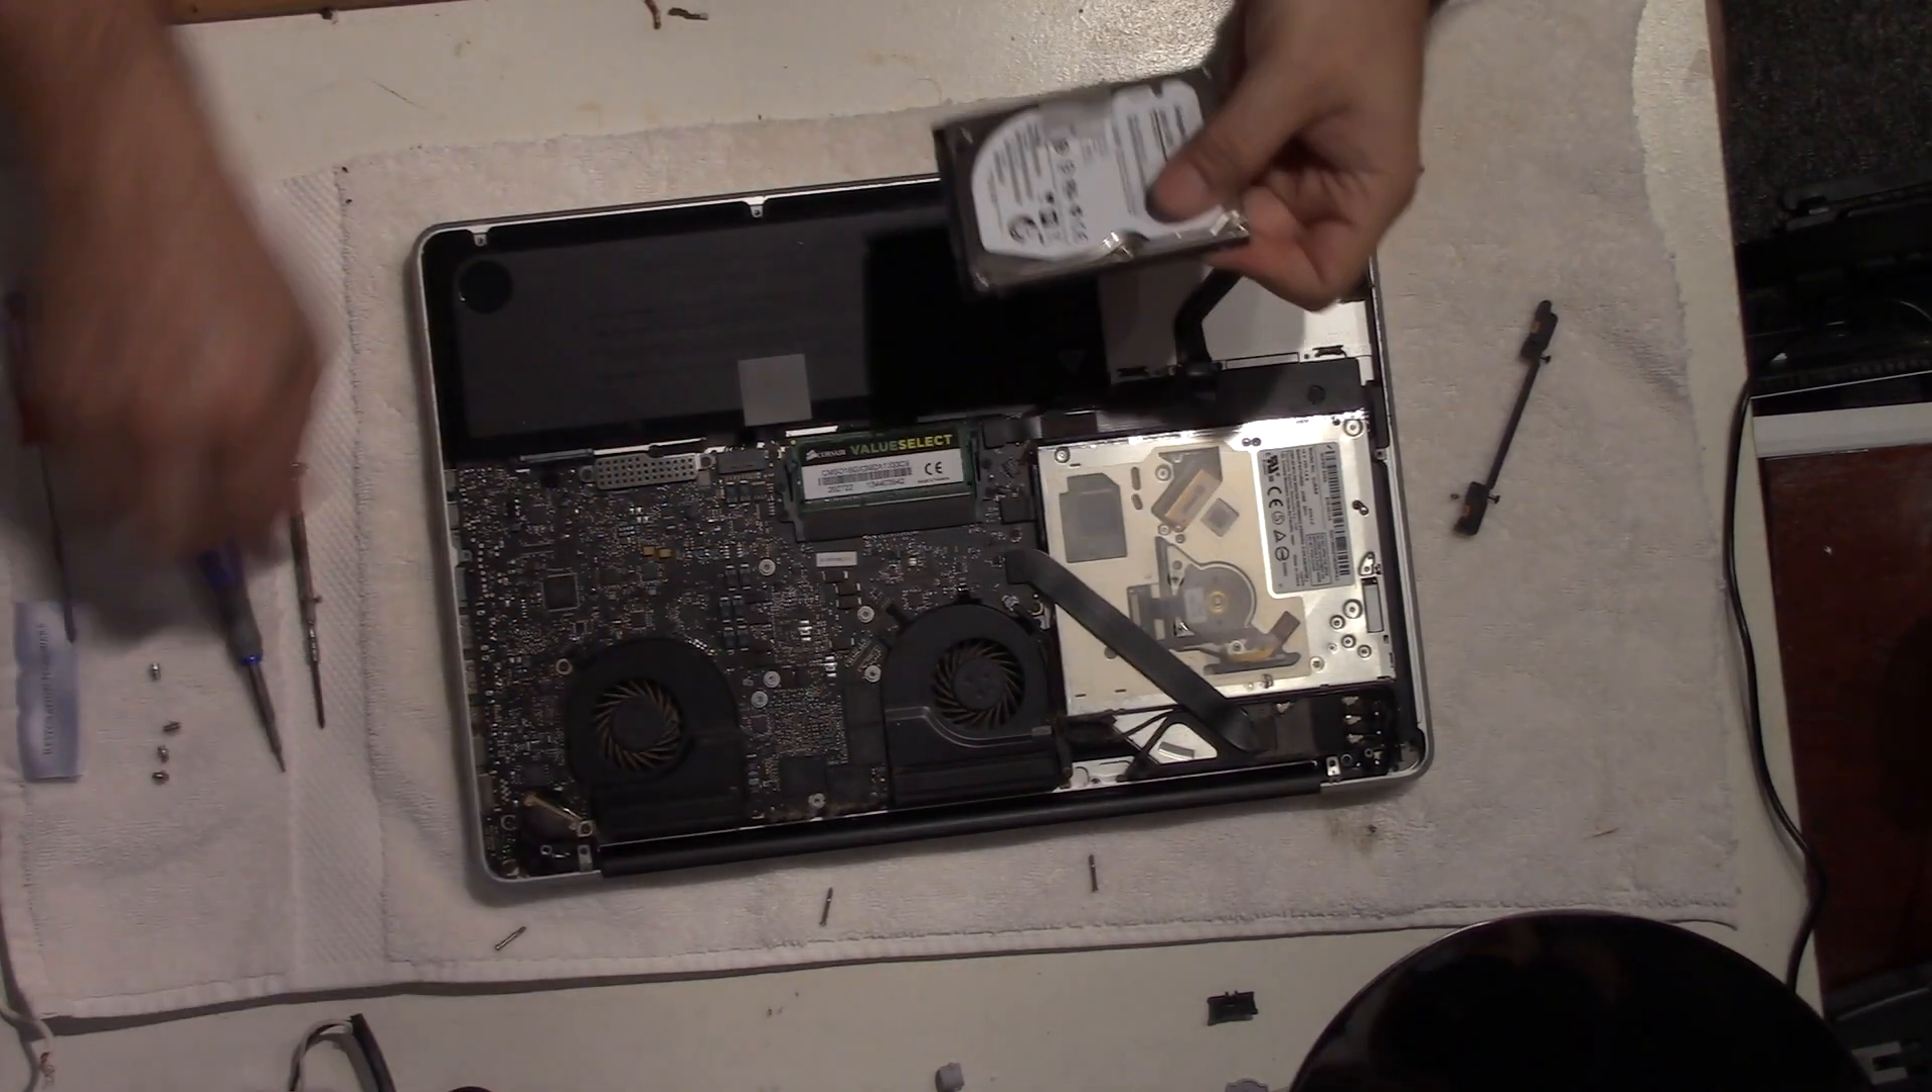All right, so now the hard drive is out.